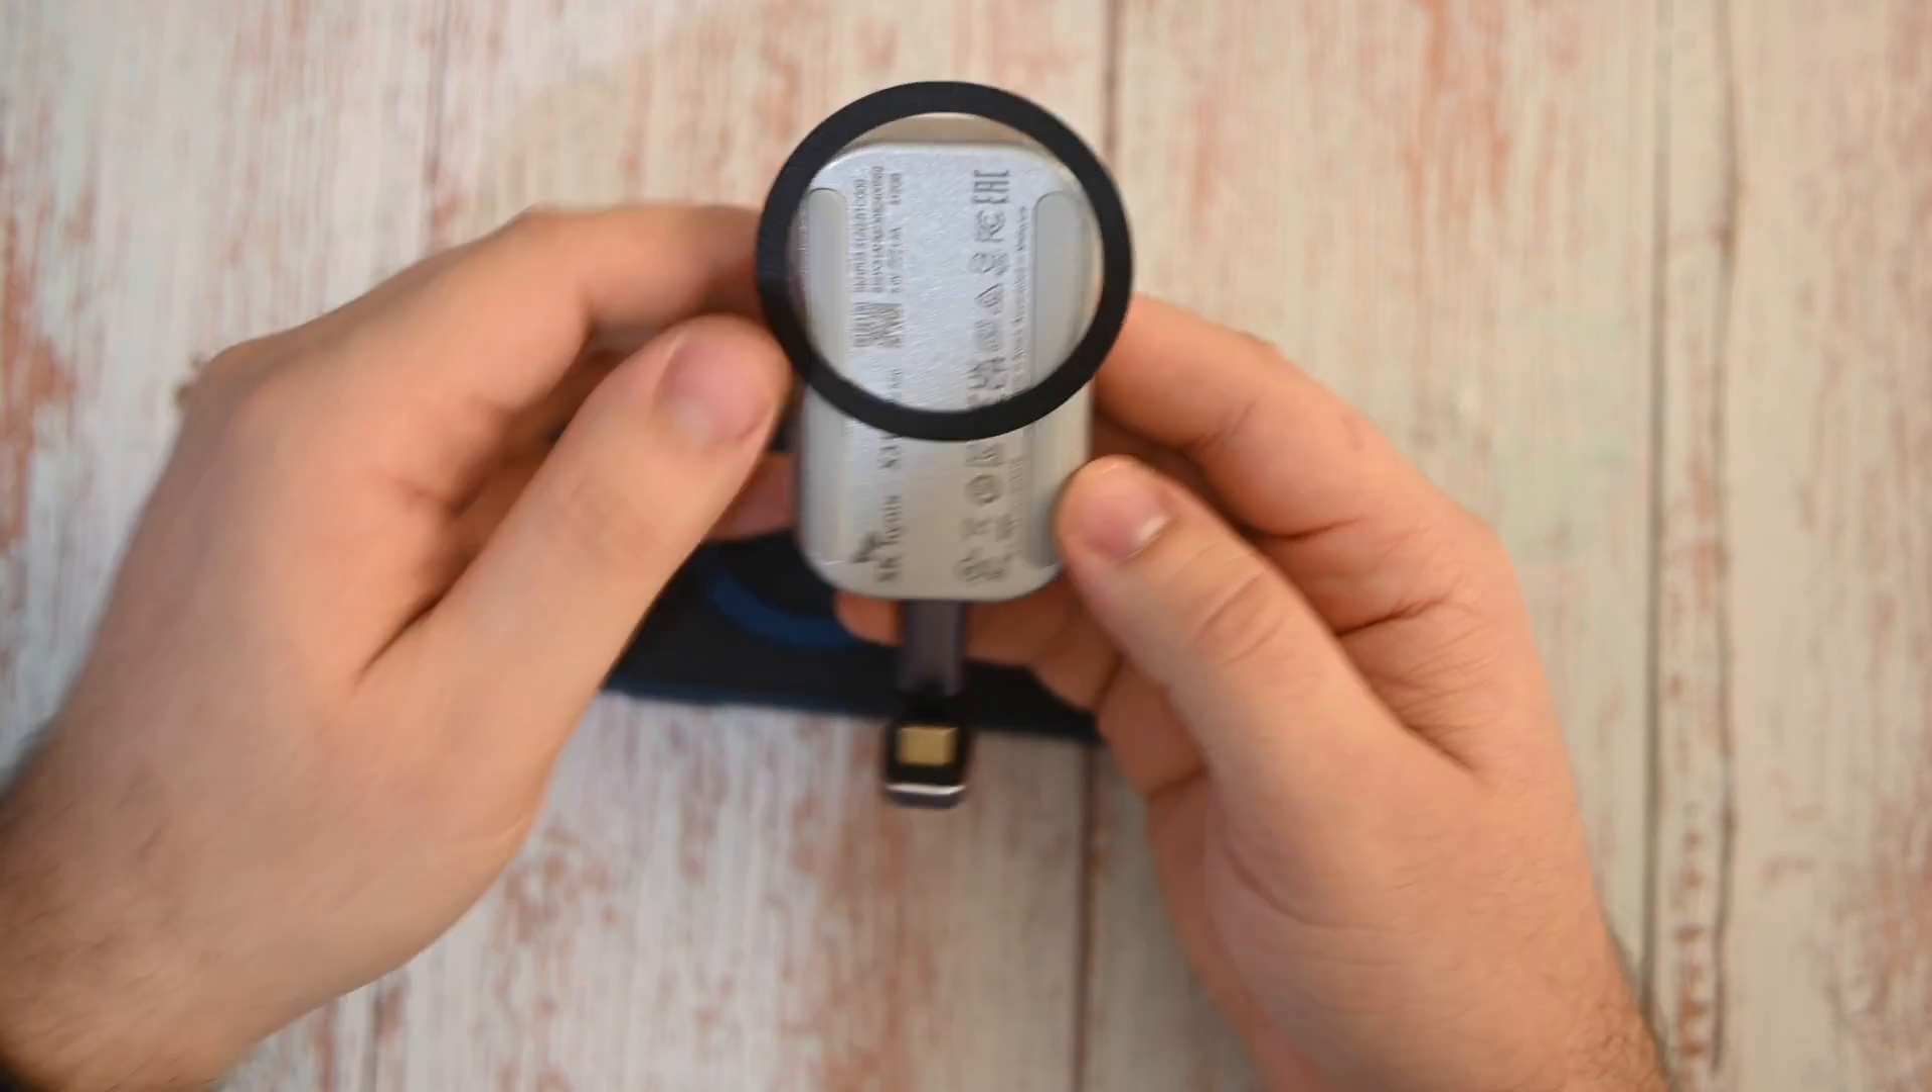But this means that this MagSafe ring is larger than the SSD, so it's going to protrude.